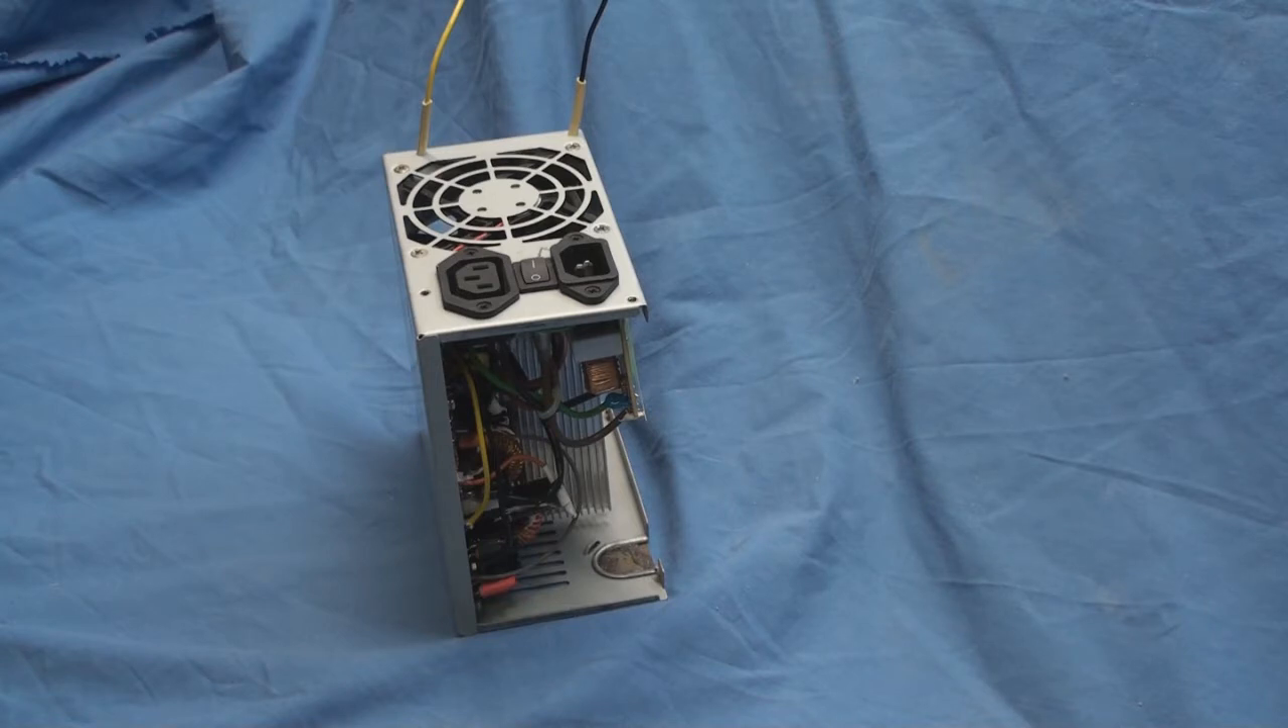I did remove all the wires, except for the two that I need, which is just the plus 12 volts and the common.